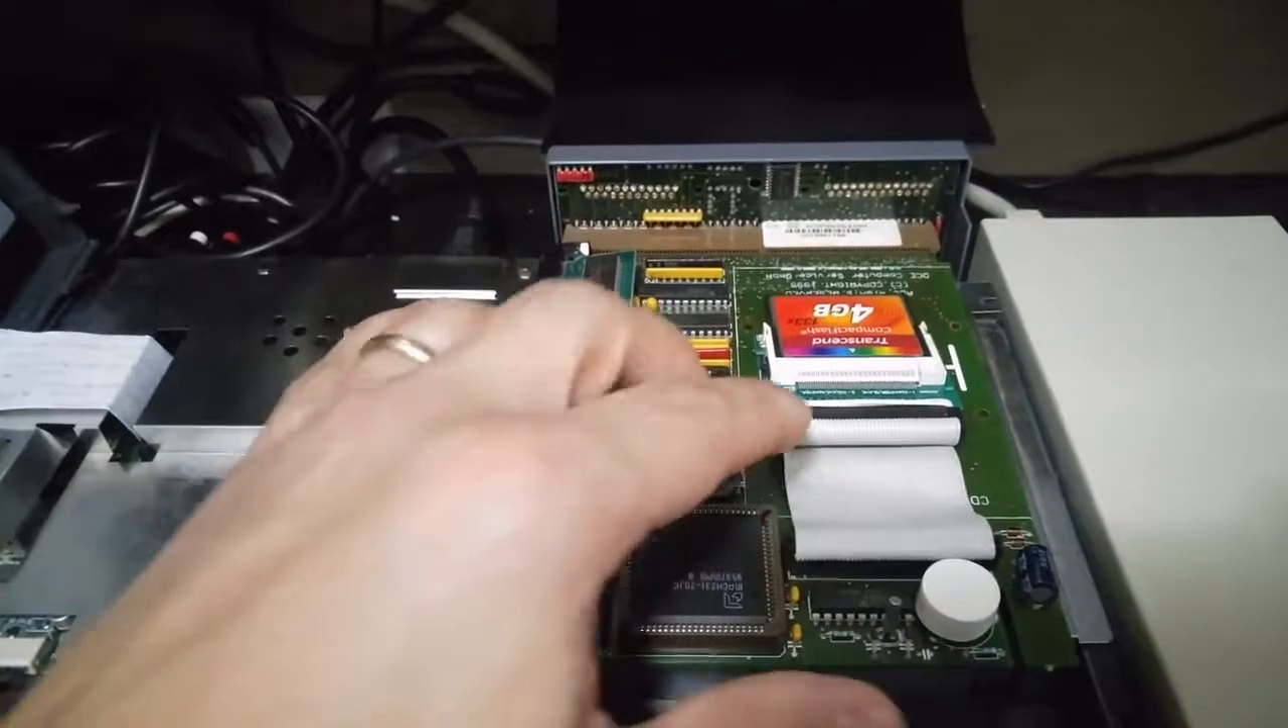Have the new compact flash installed, replacing the hard drive that was in there.